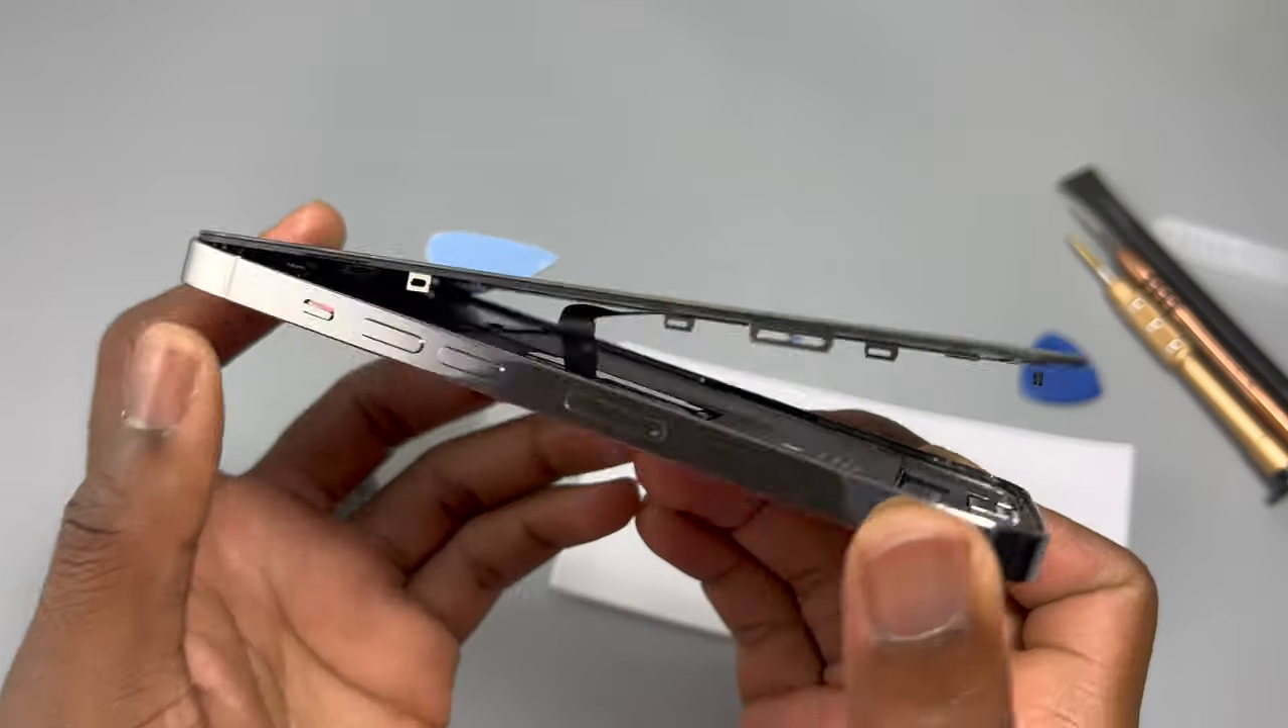So at this point, 95 % of the screen is removed and I tend to not slide my tools on the top of the device because the cameras and other sensors lie under that area.